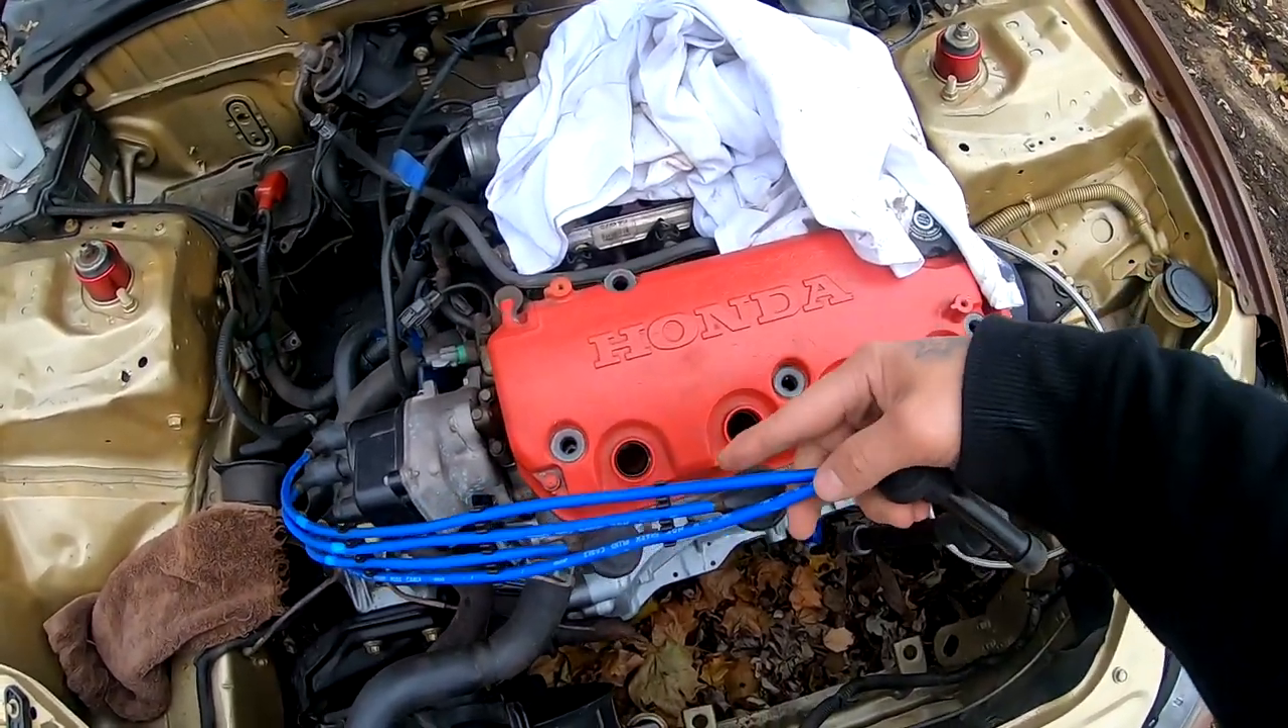I don't have the wires in right now.